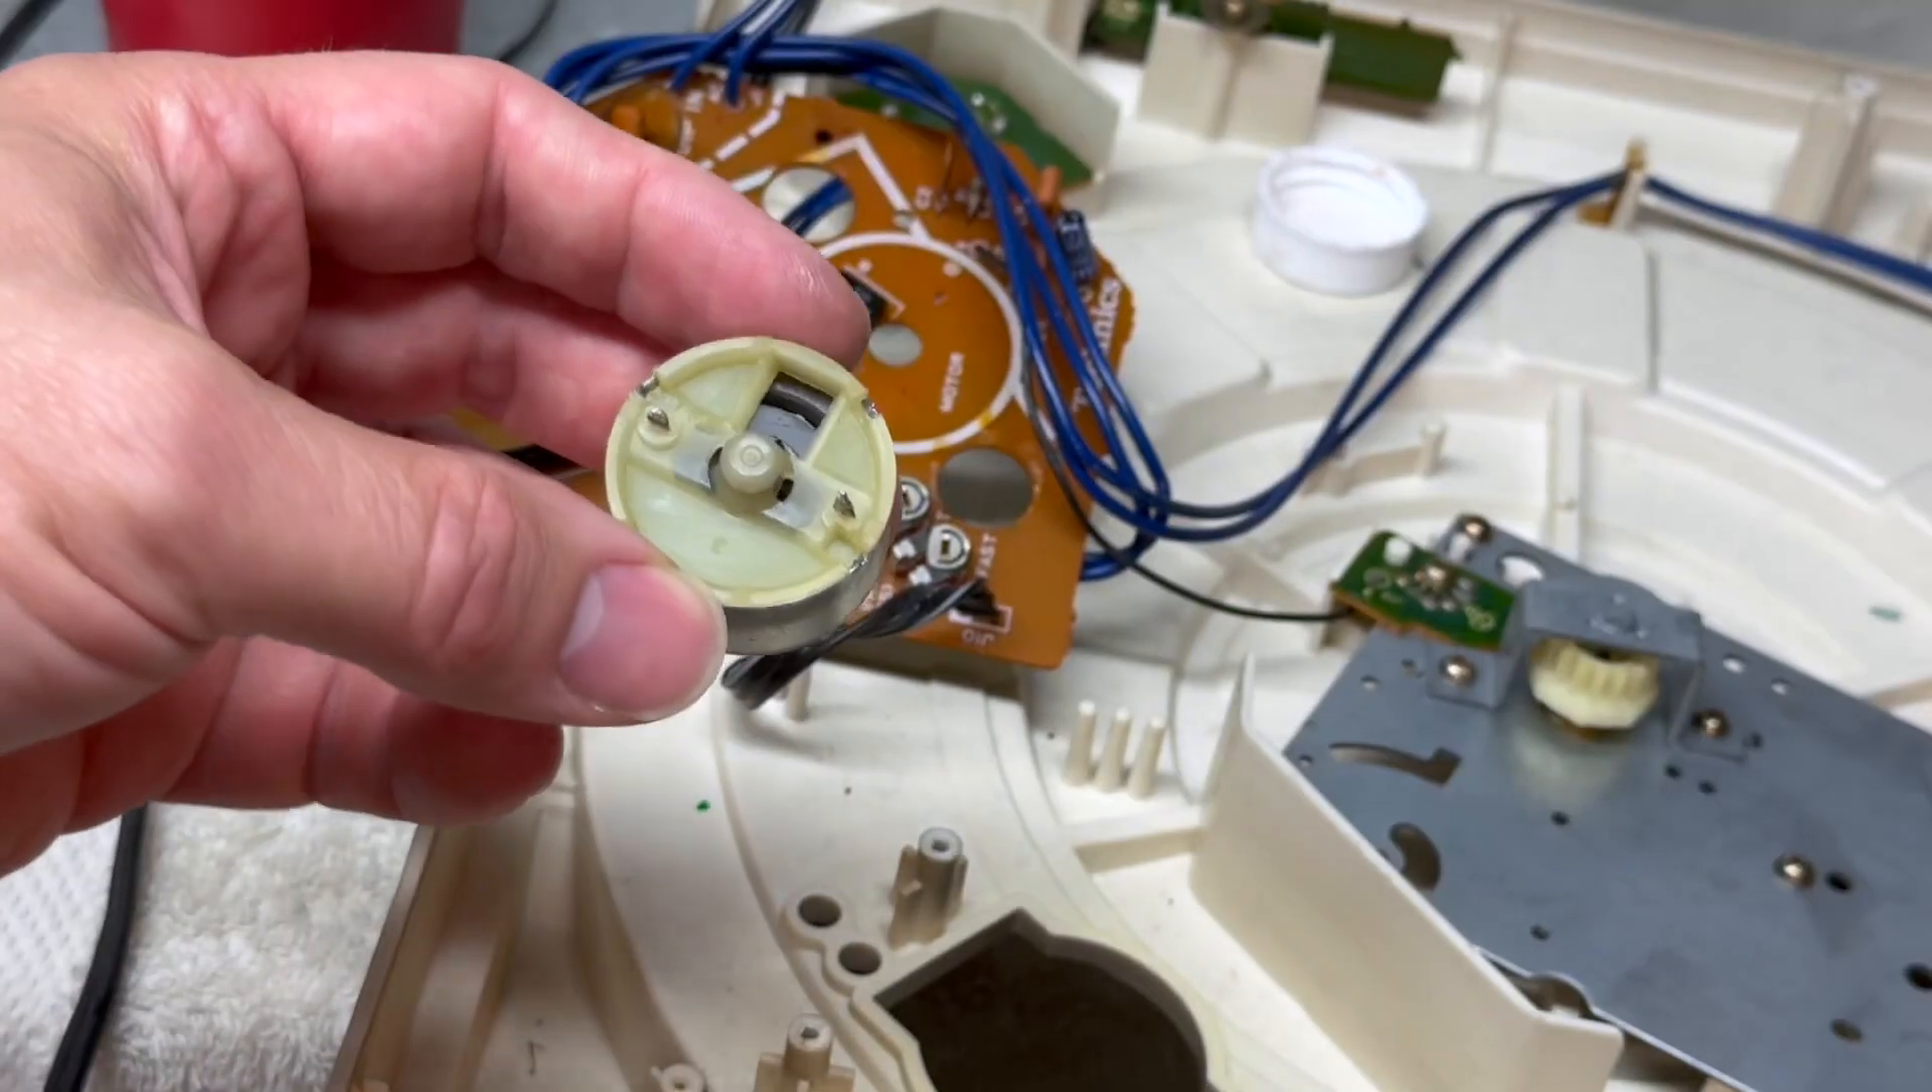So I've snapped the motor back together.